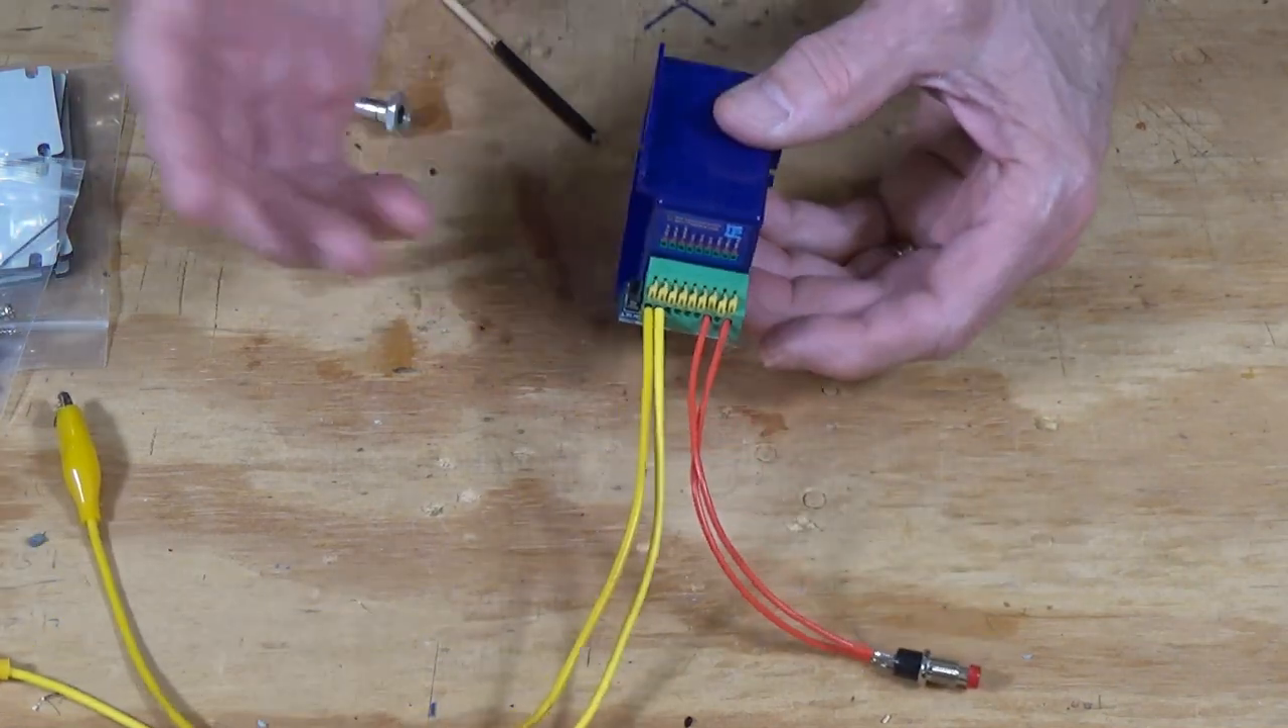So now I have the device set up with power leads coming into it.